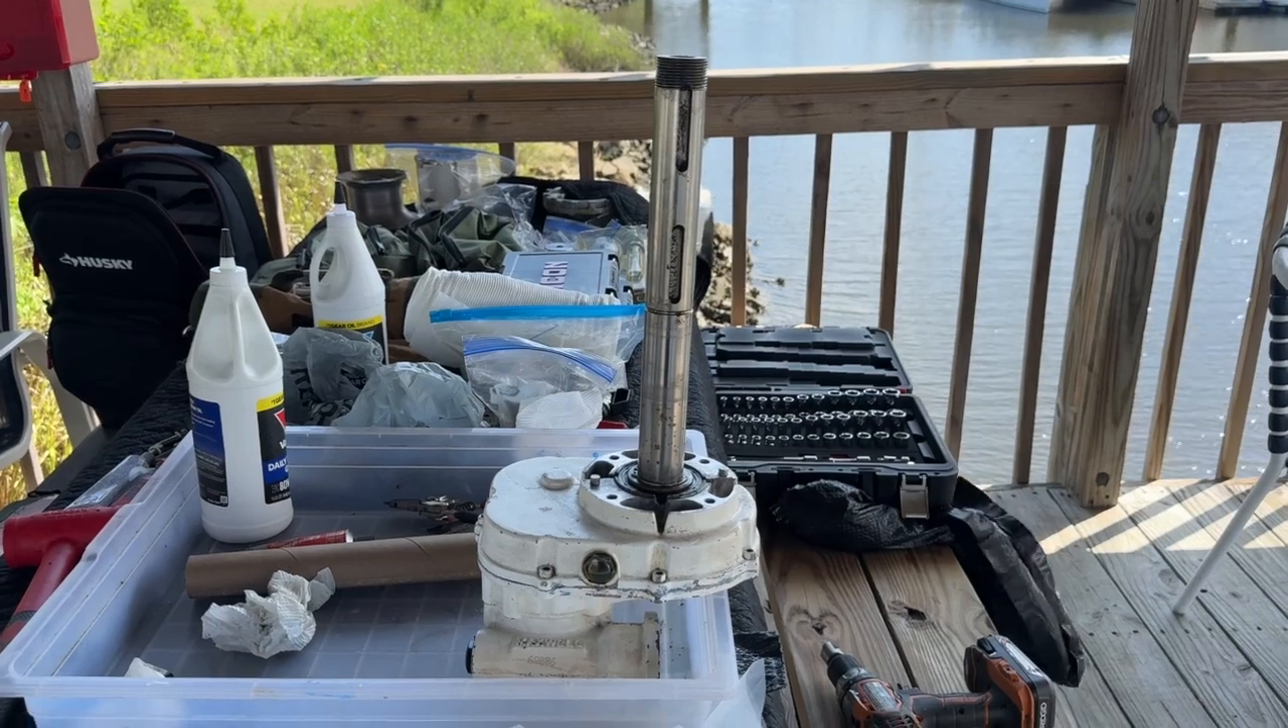Um, but obviously I've got the shaft in now and, uh, now I'm going to put the collar on that mounts and then it can actually be put in the boat.